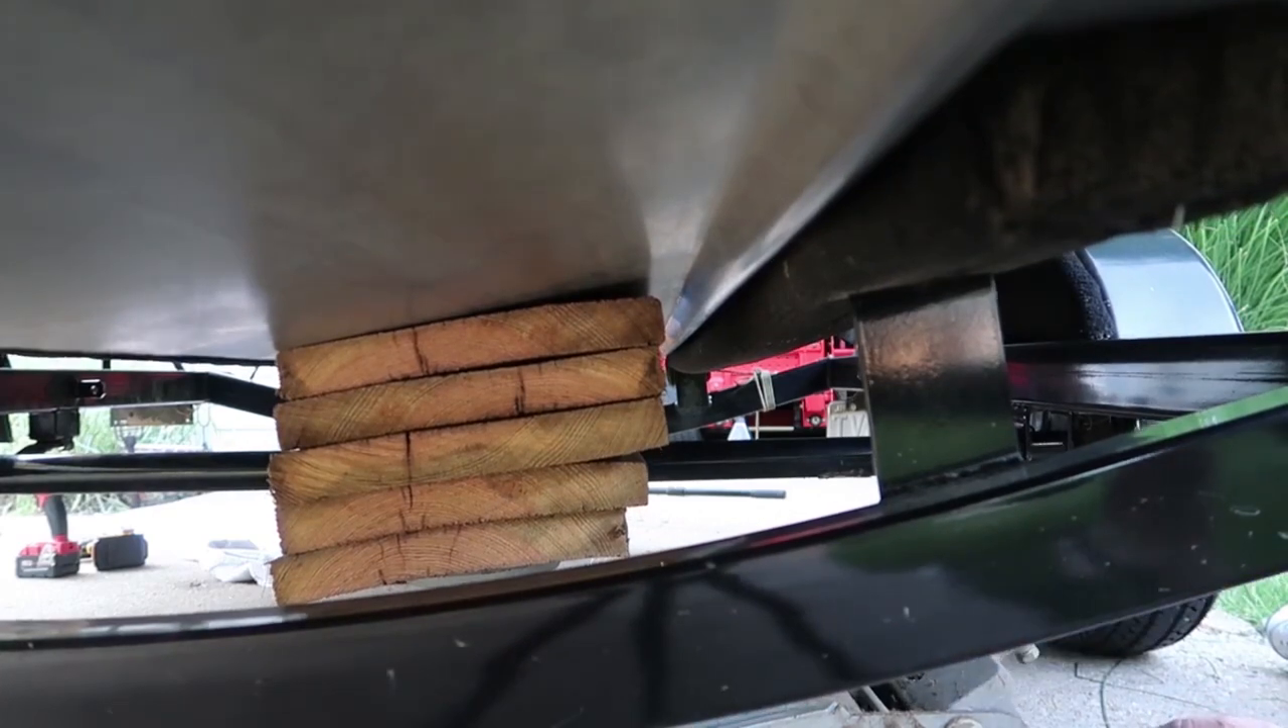You can see the wood actually levels out to the boat.